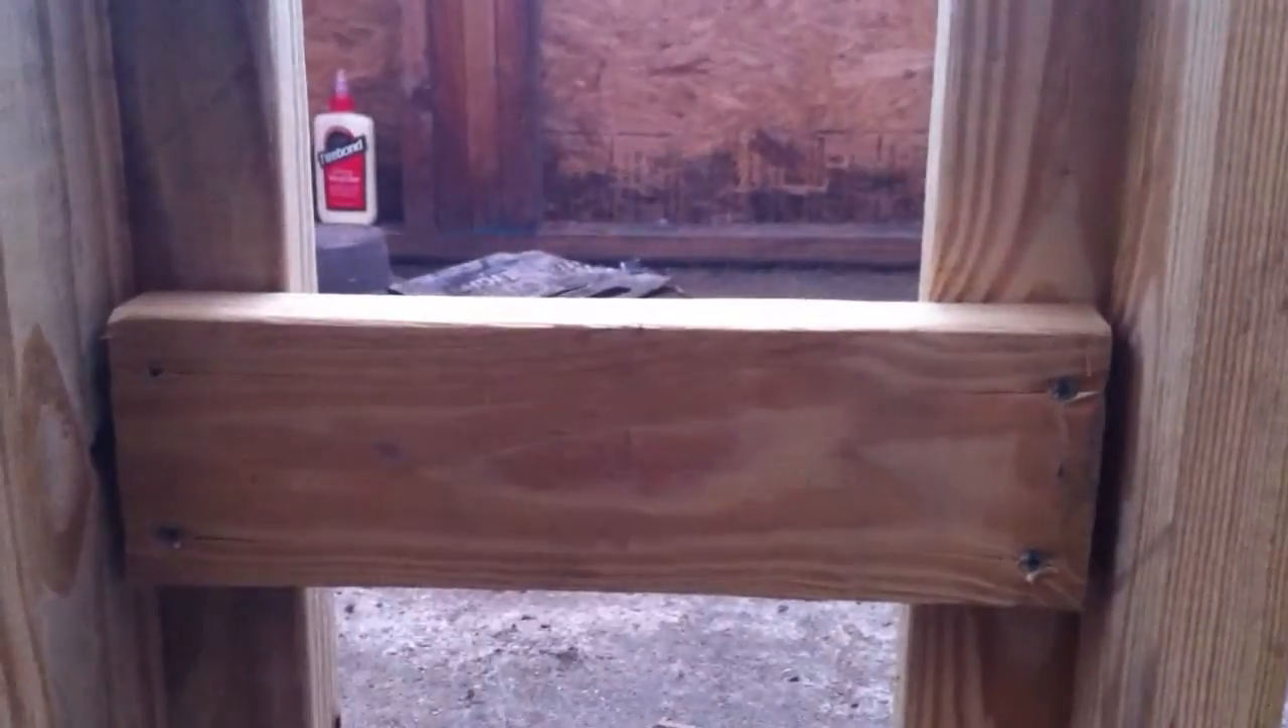Oh yeah Down here on the bottom Of the outside legs I put a cross brace Seven inches up off the ground To help prevent bowing as well.